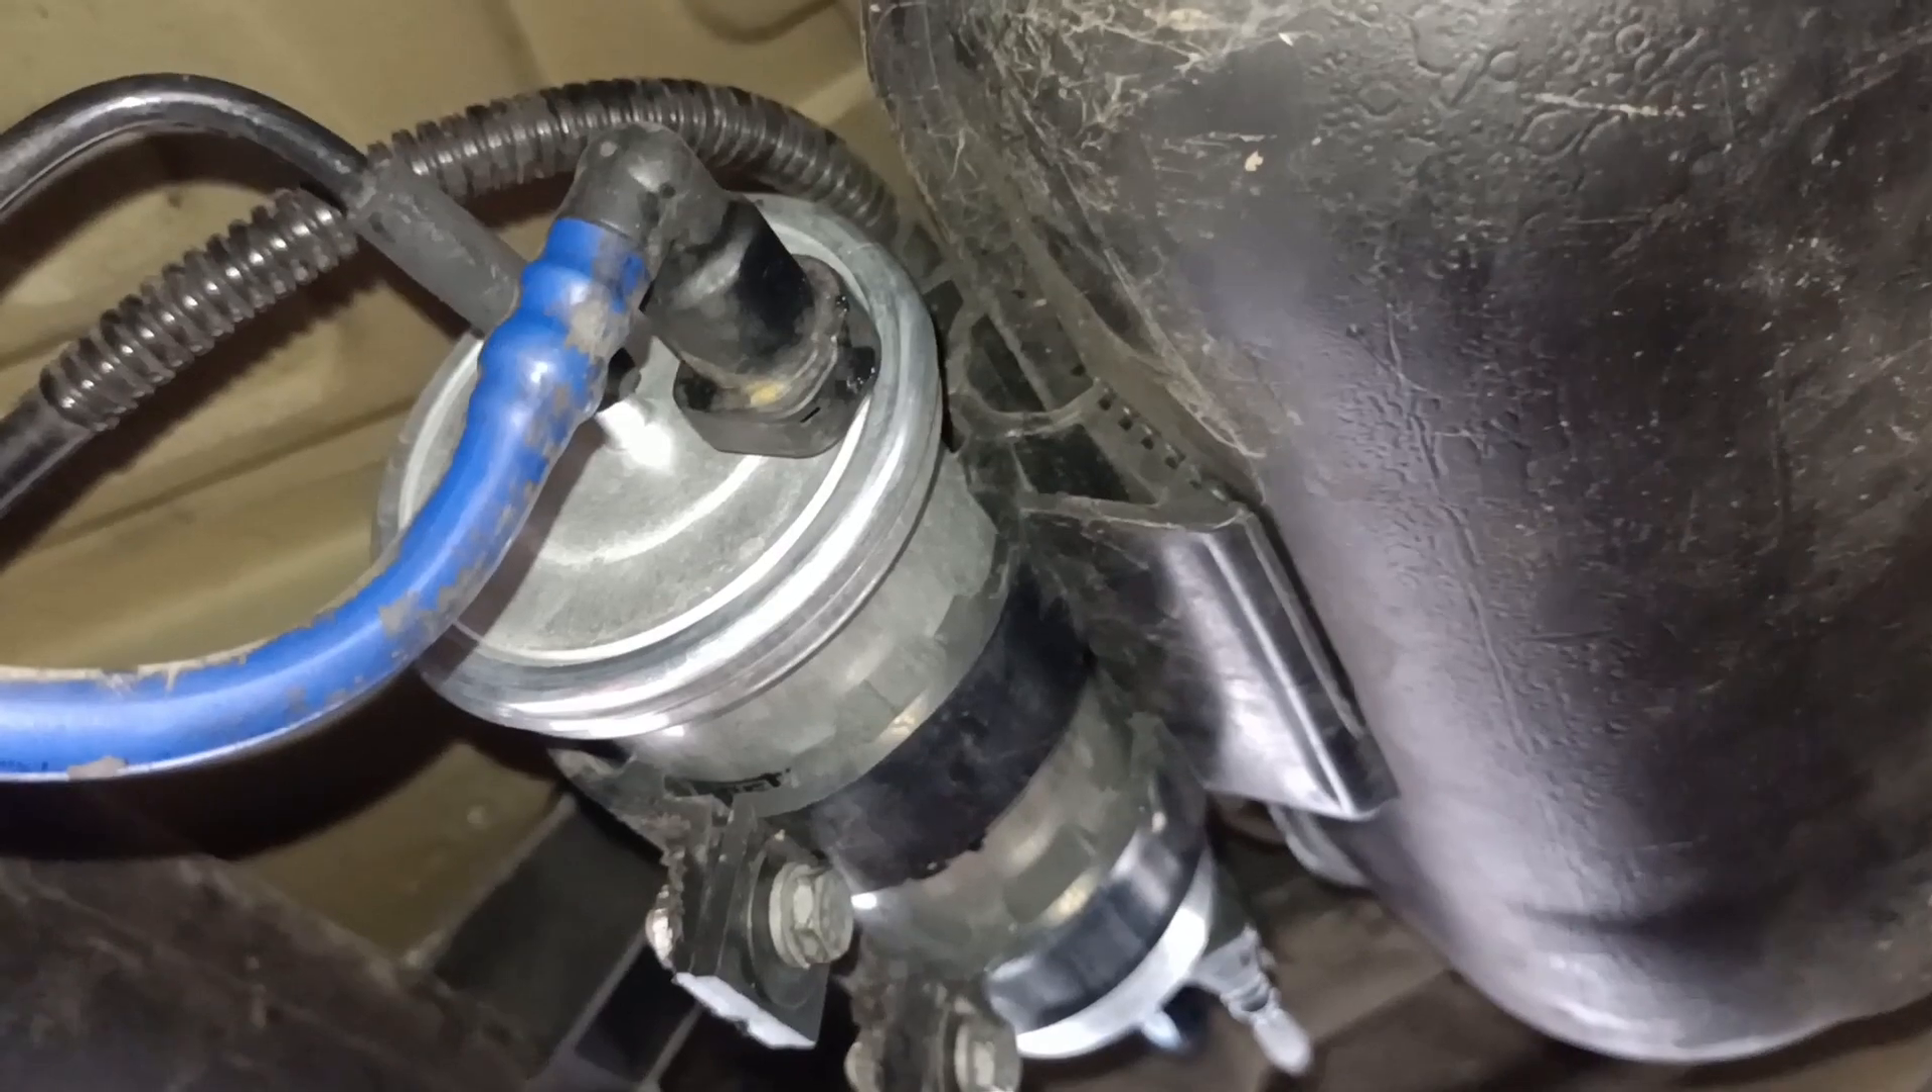Na-install na natin yung filter.